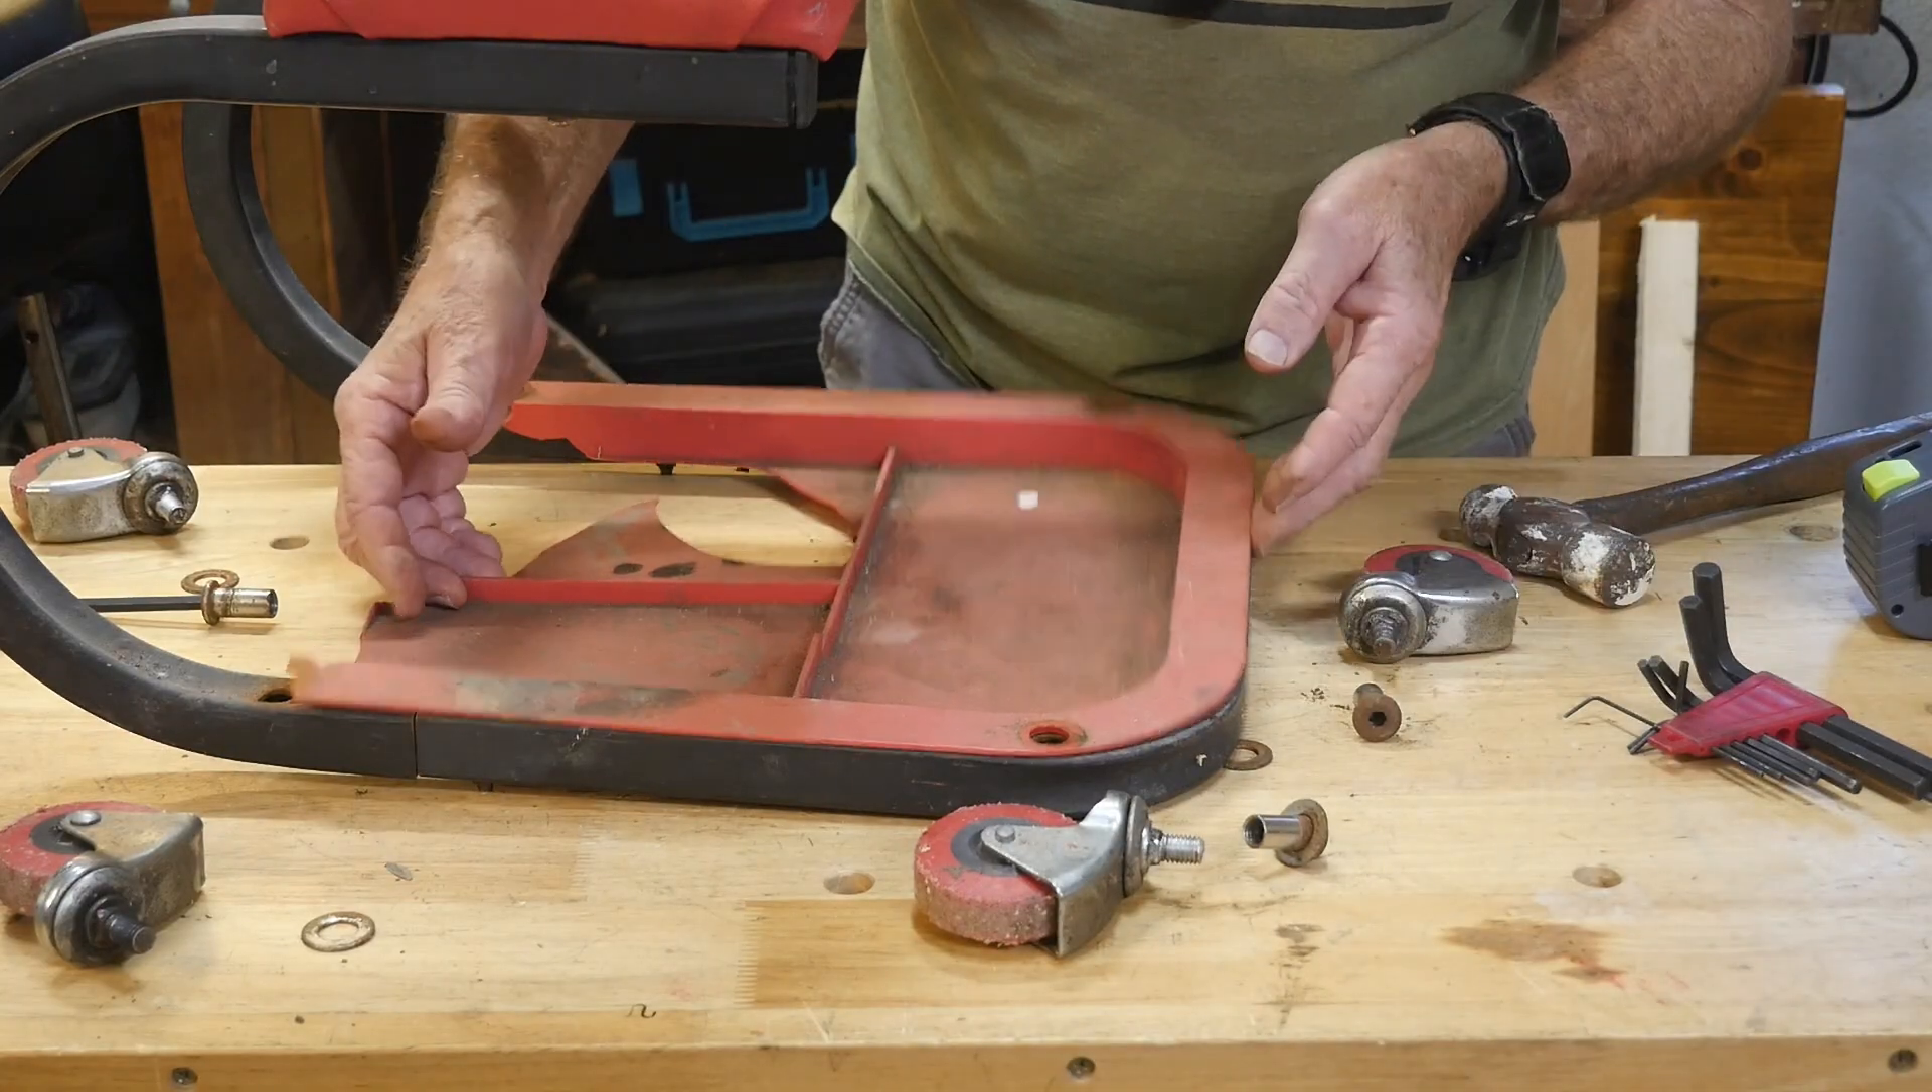Okay, we got the wheels all off, all the hardware.